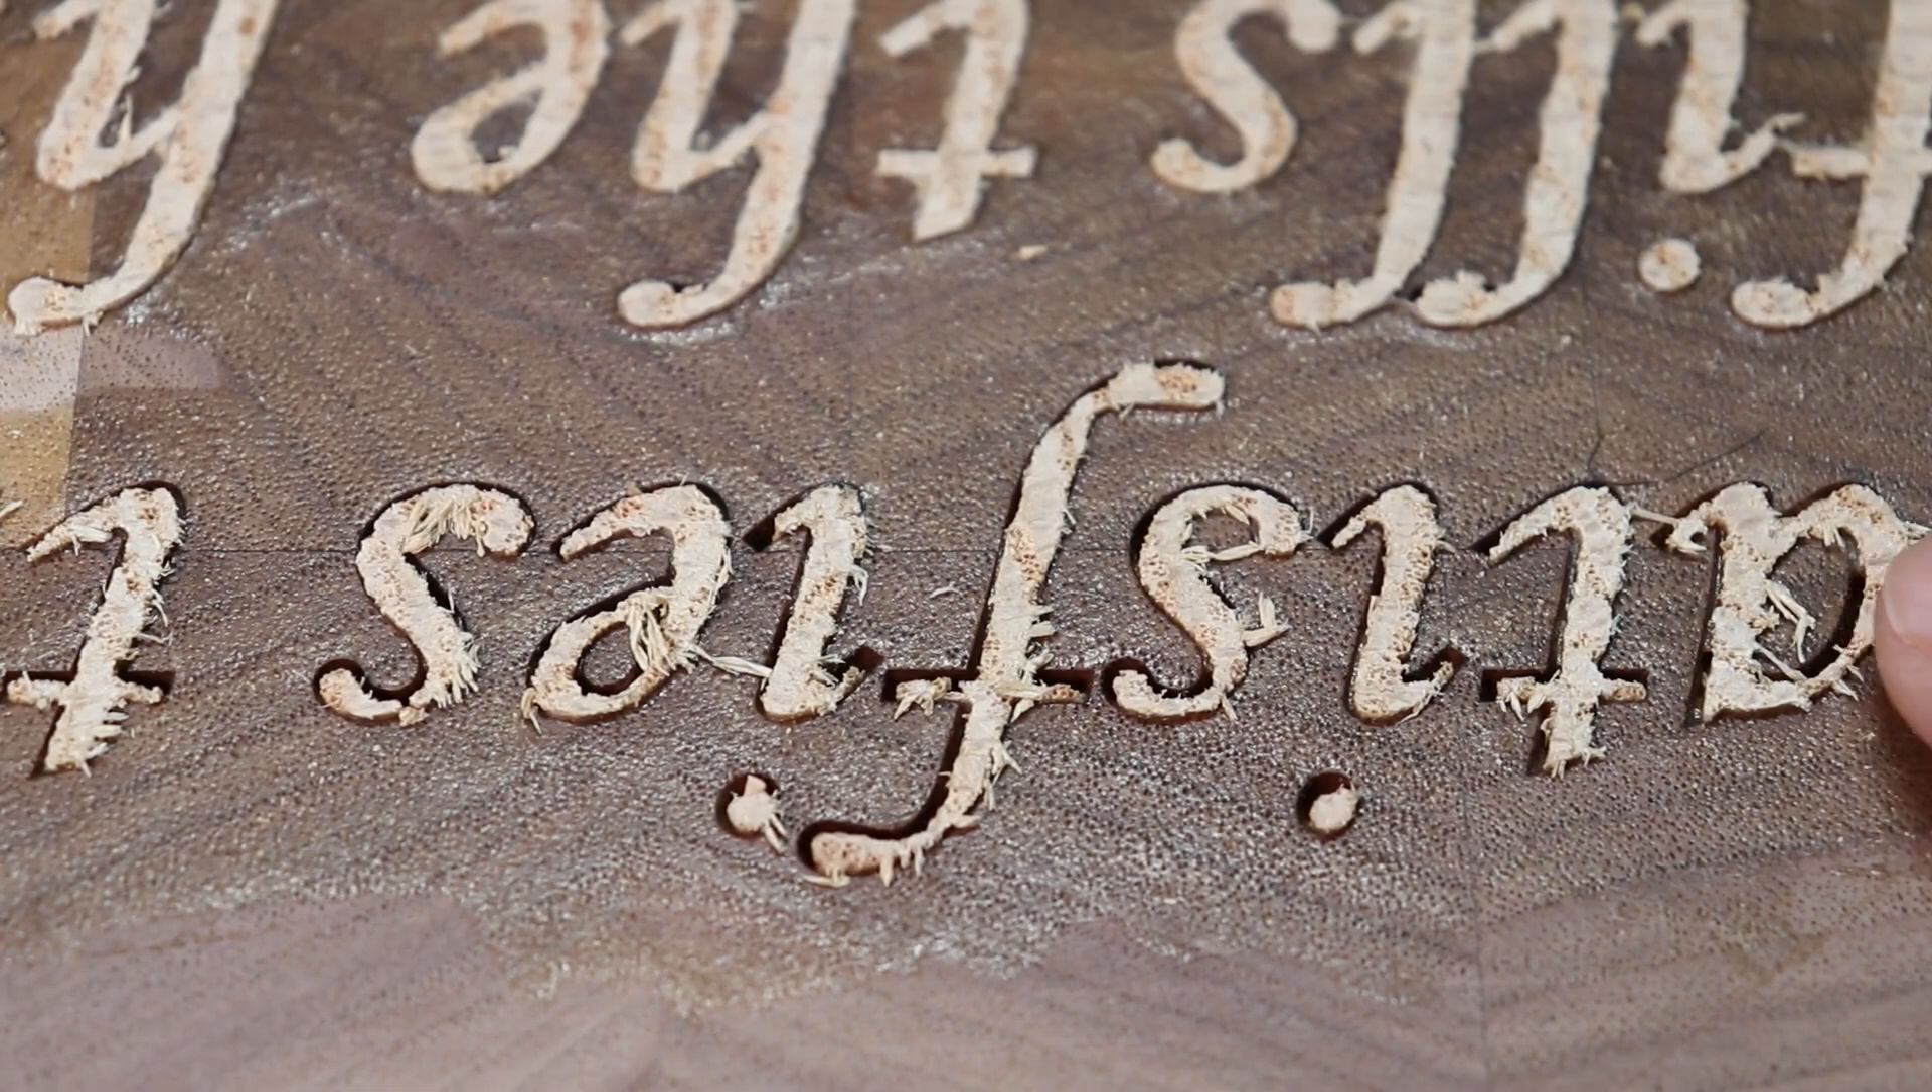As you can see here there are several spots where the insert didn't fill in all the way. There's a gap right here in this A, the T, the I, all these letters right here and then it goes over into the next word where they're not filled in all the way. It's just this section right here towards the top of the carve.